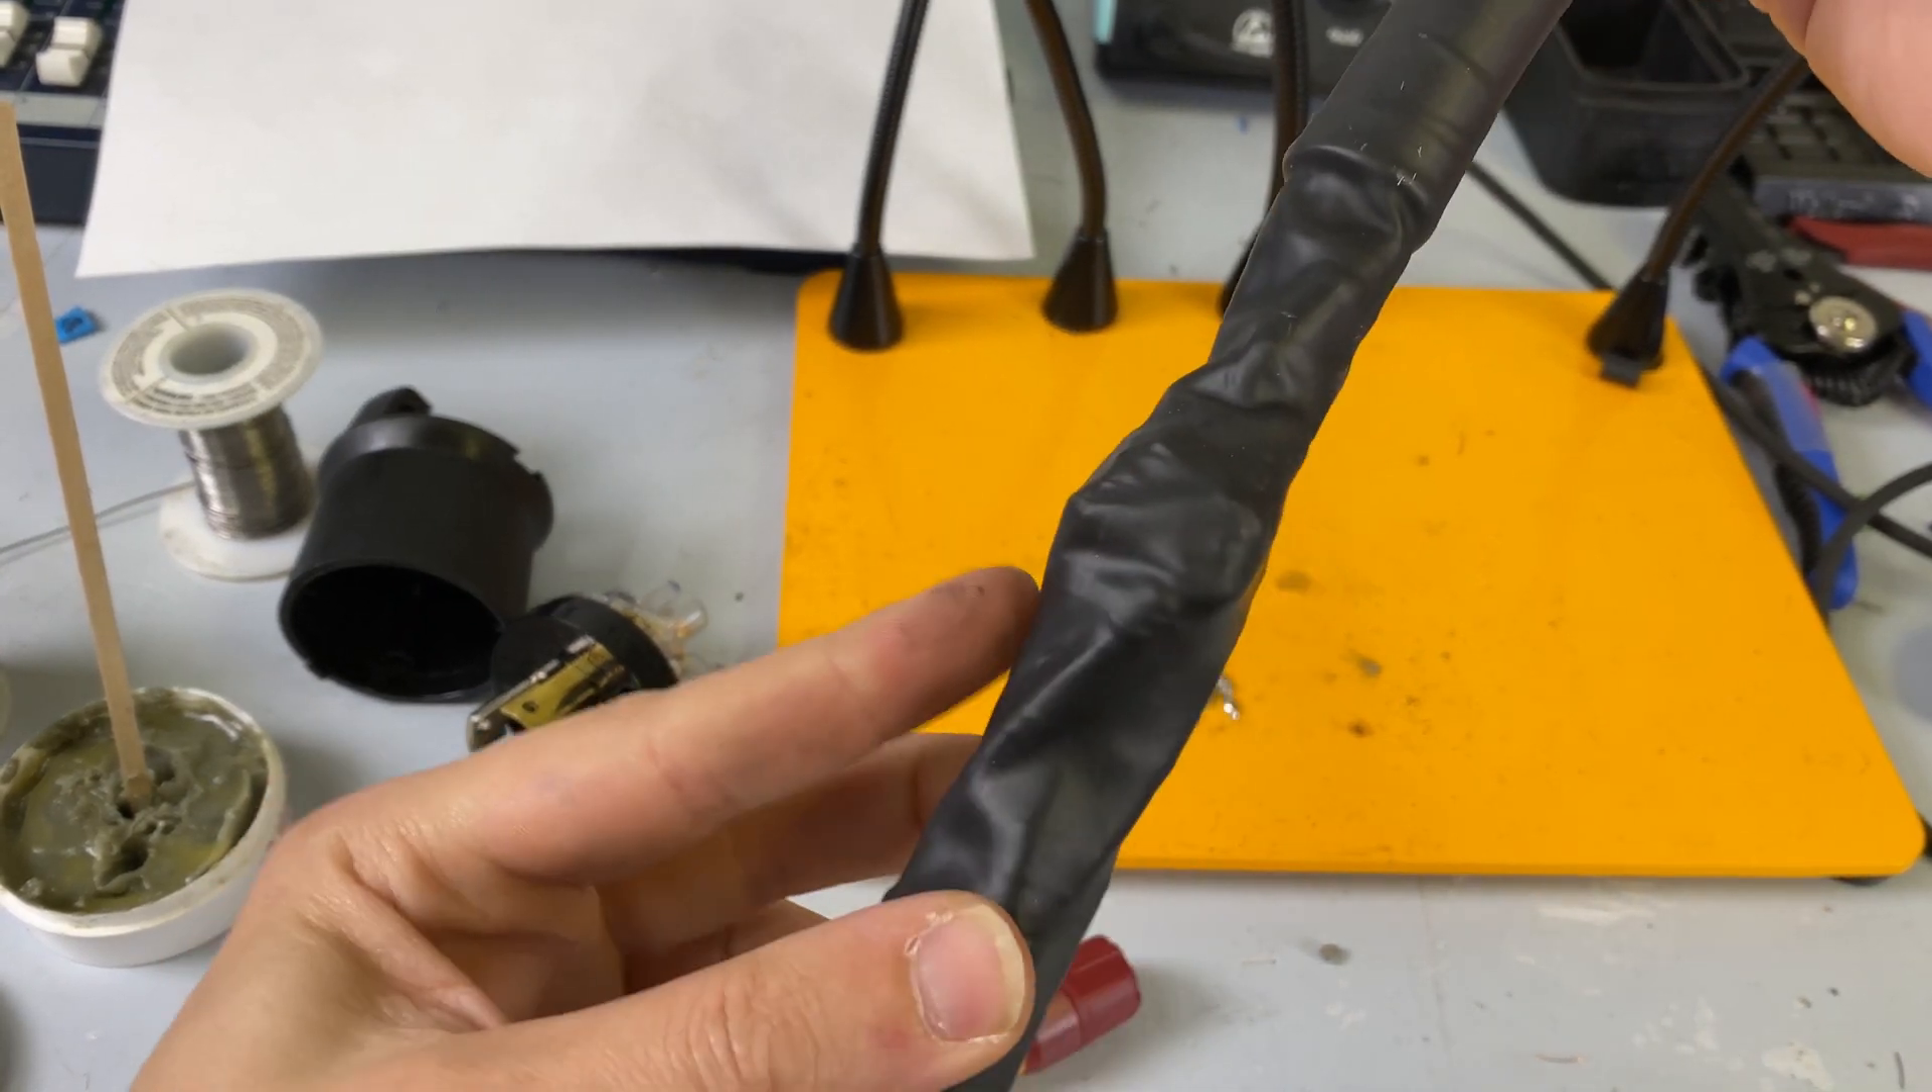Alright, so I just finished this cable up. So here is the final heat shrink of it all.